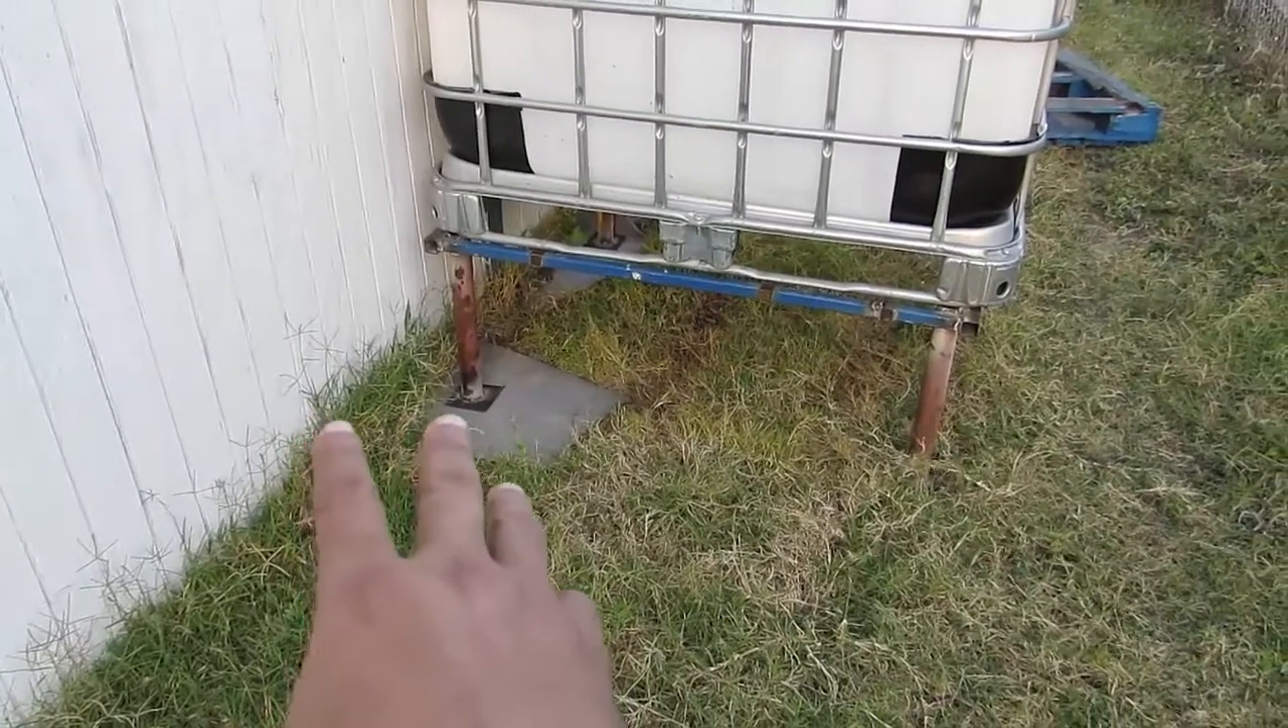Y pues como pueden ver Pues el tanque ya está Ya en la base.